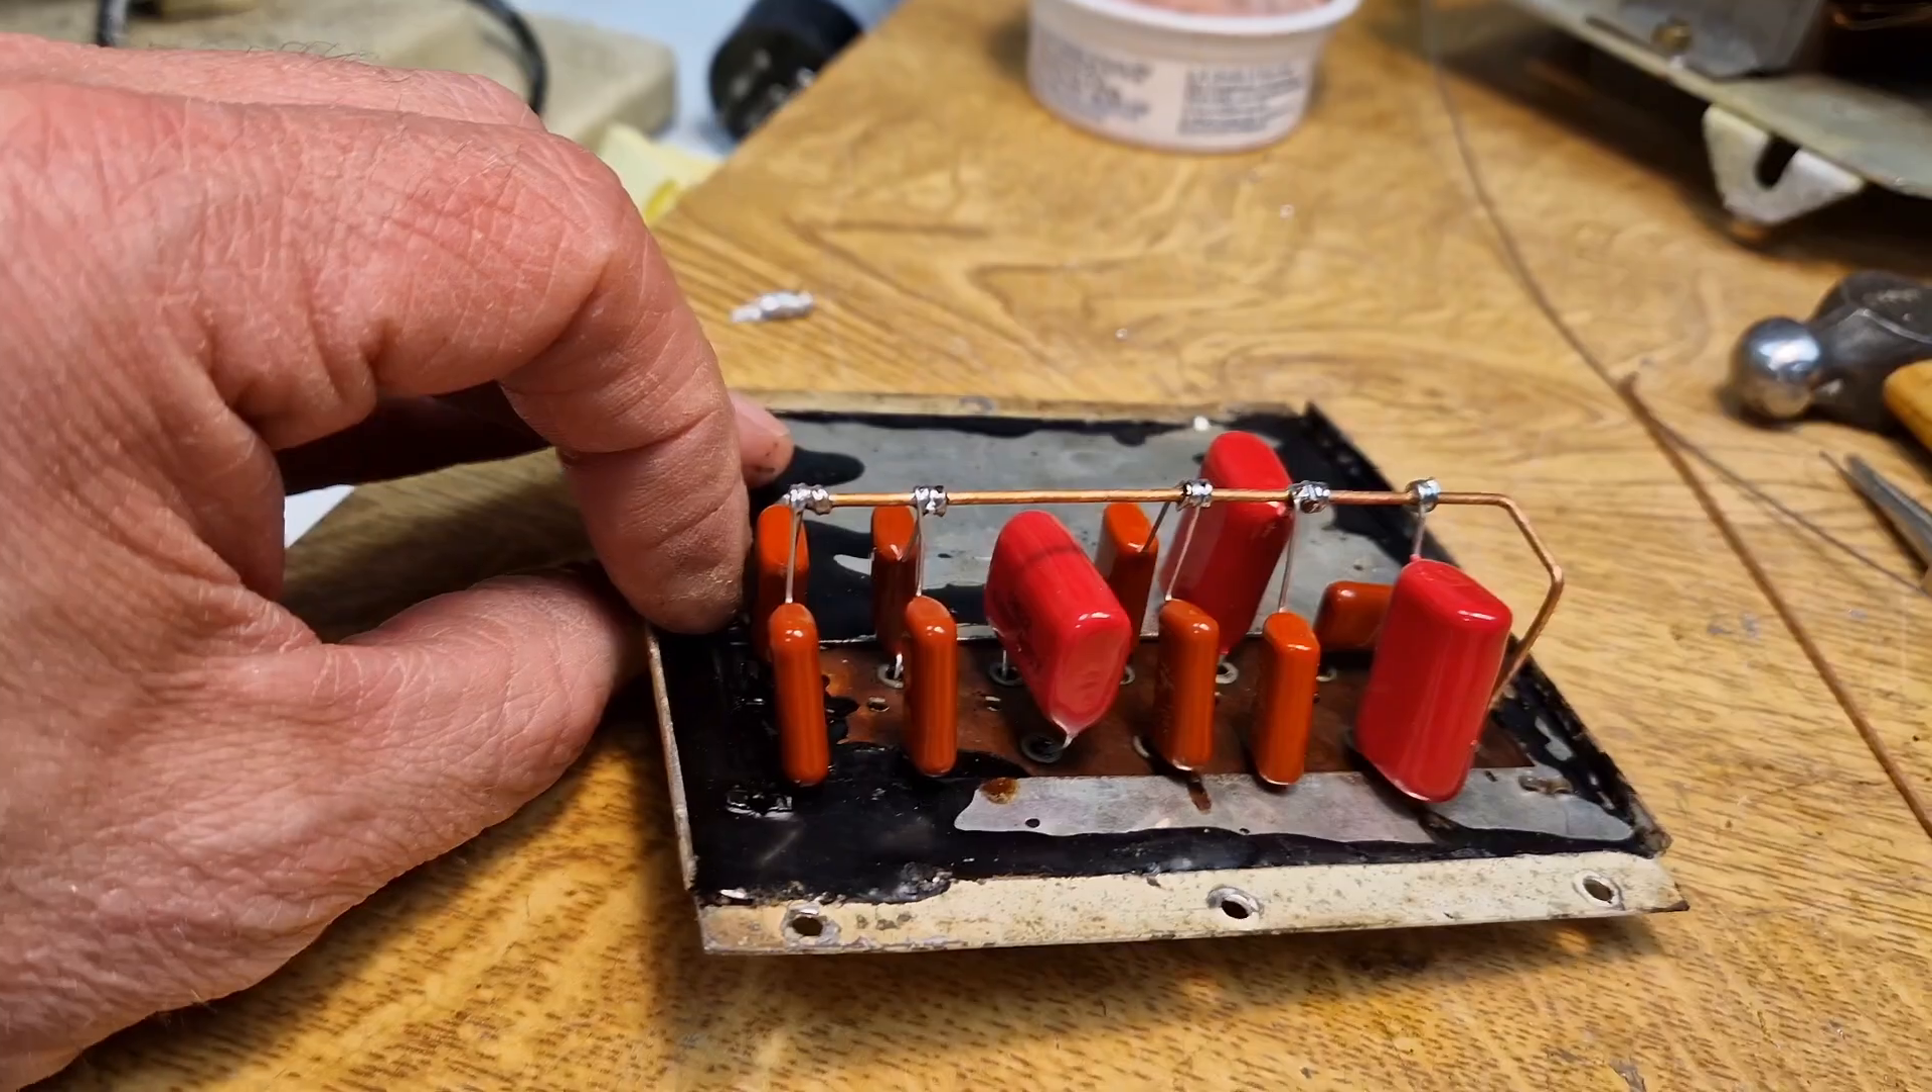So after a lot of soldering and fiddling and refitting, we've got the new capacitors fitted.